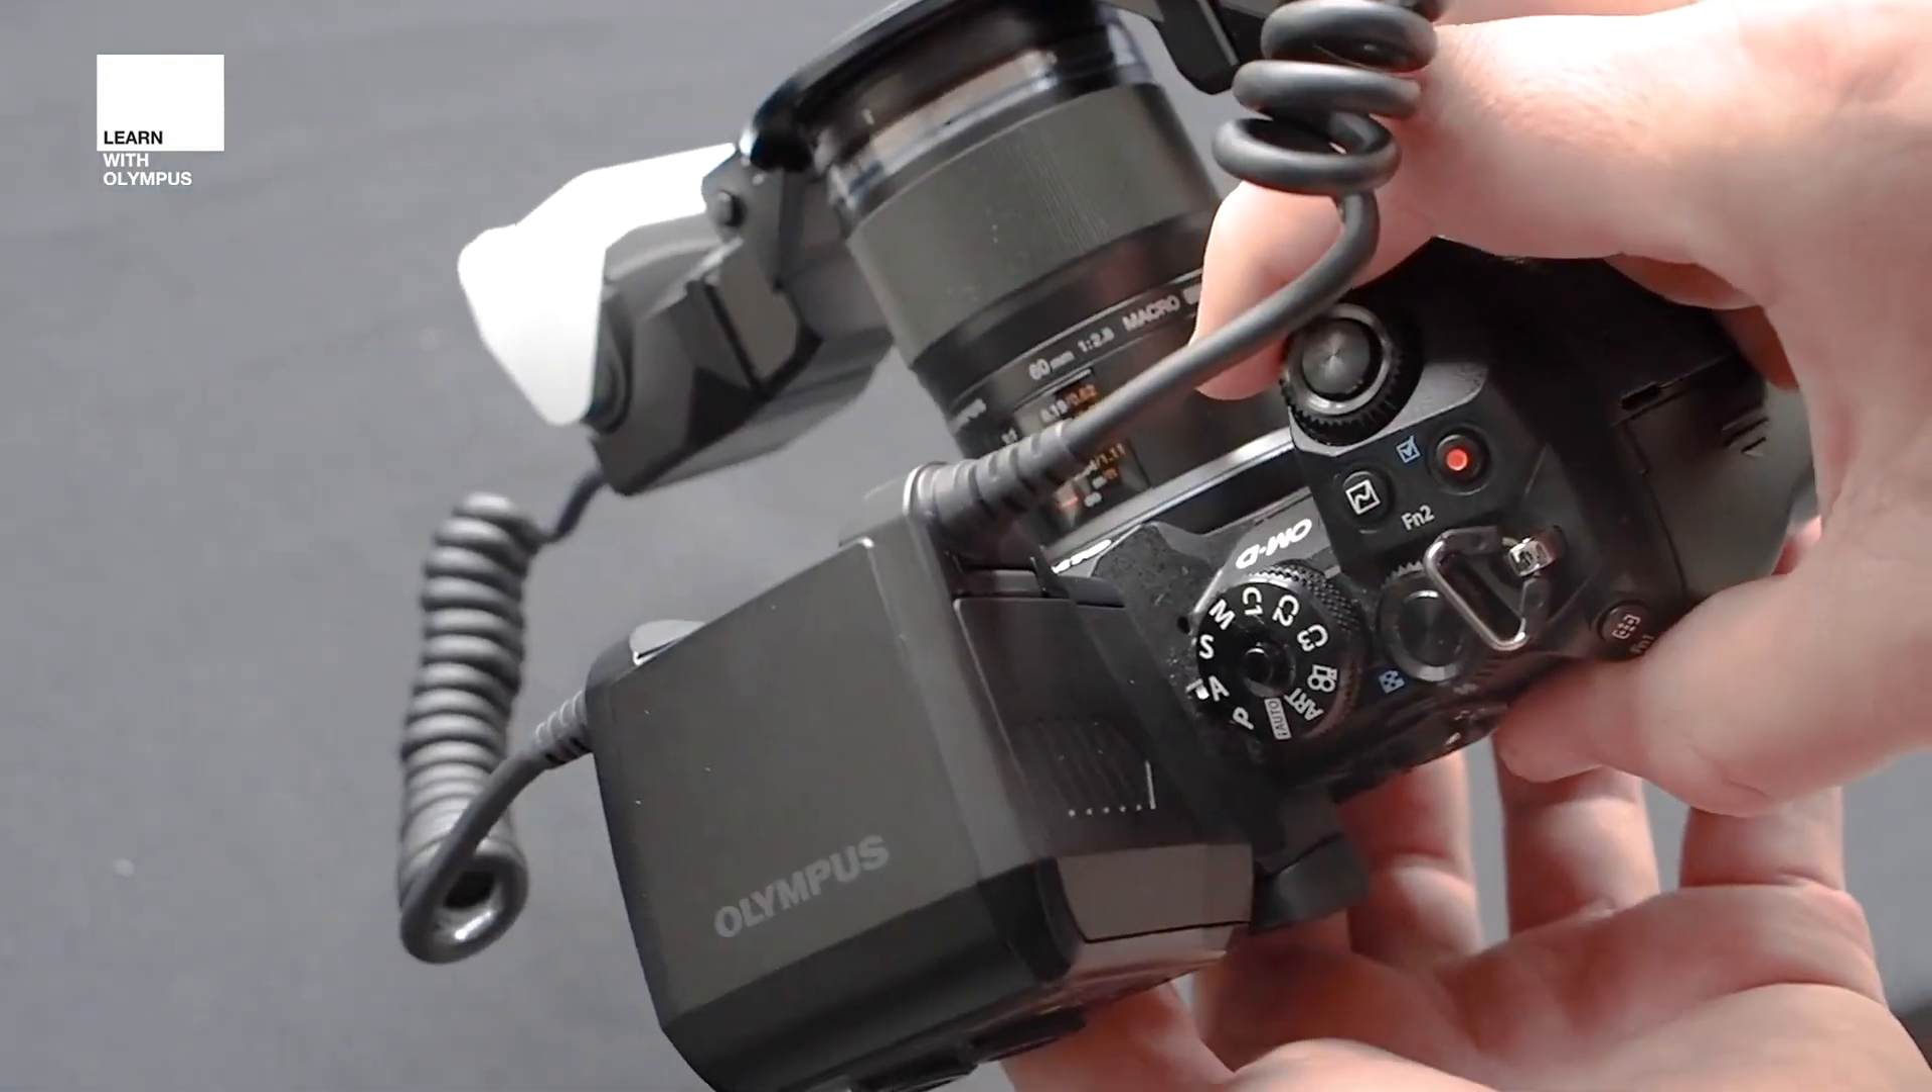That's it our flash is mounted onto our camera and lens nice and tight fully weather sealed ready to go.